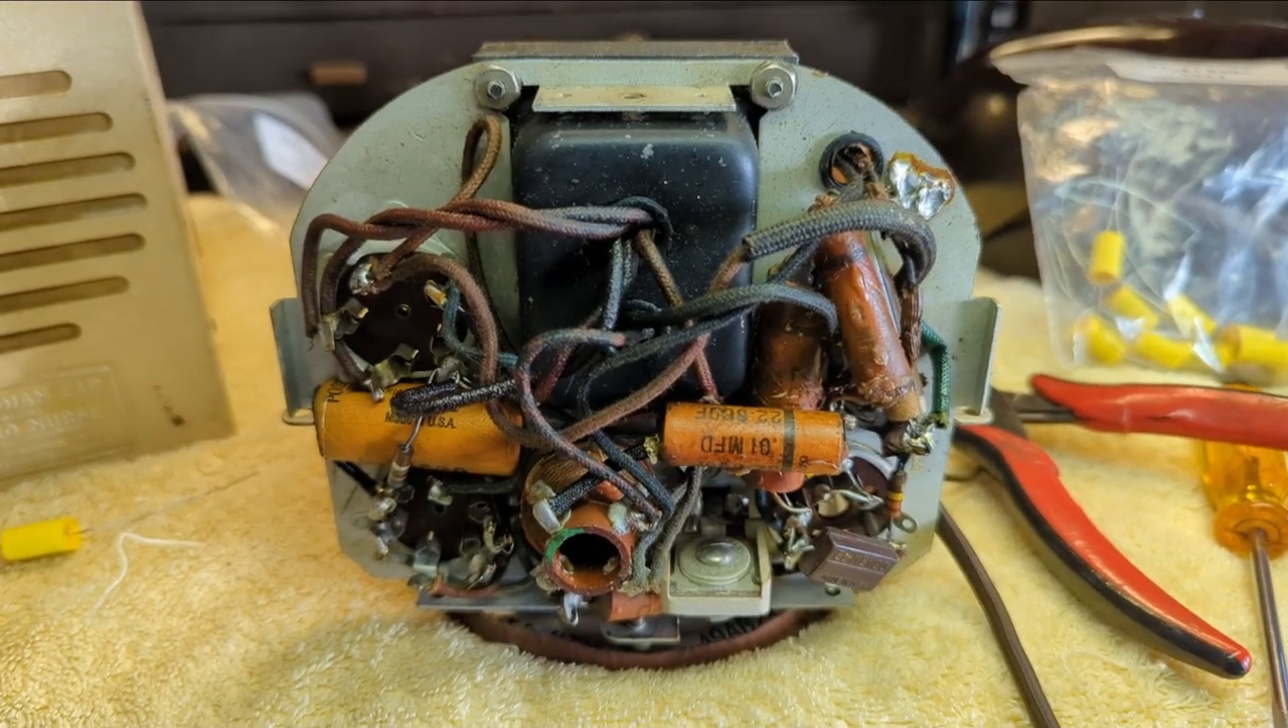Okay, so this is the bottom removed.